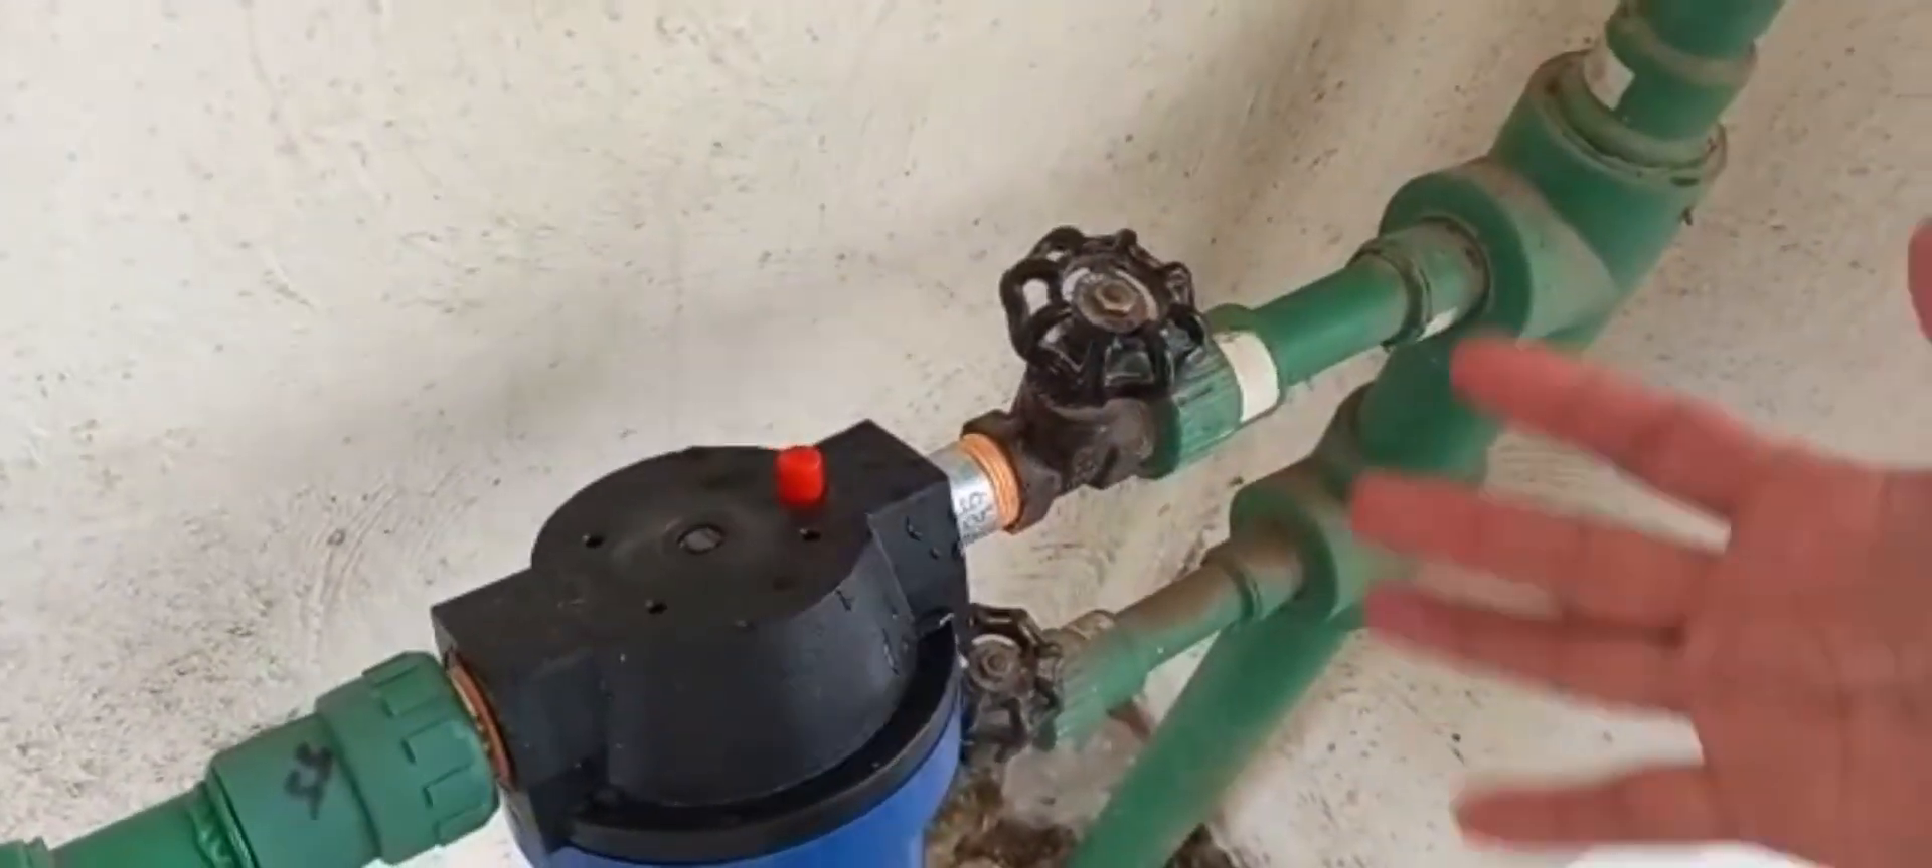Pero ya de esta forma pues quedaría instalado este filtro.